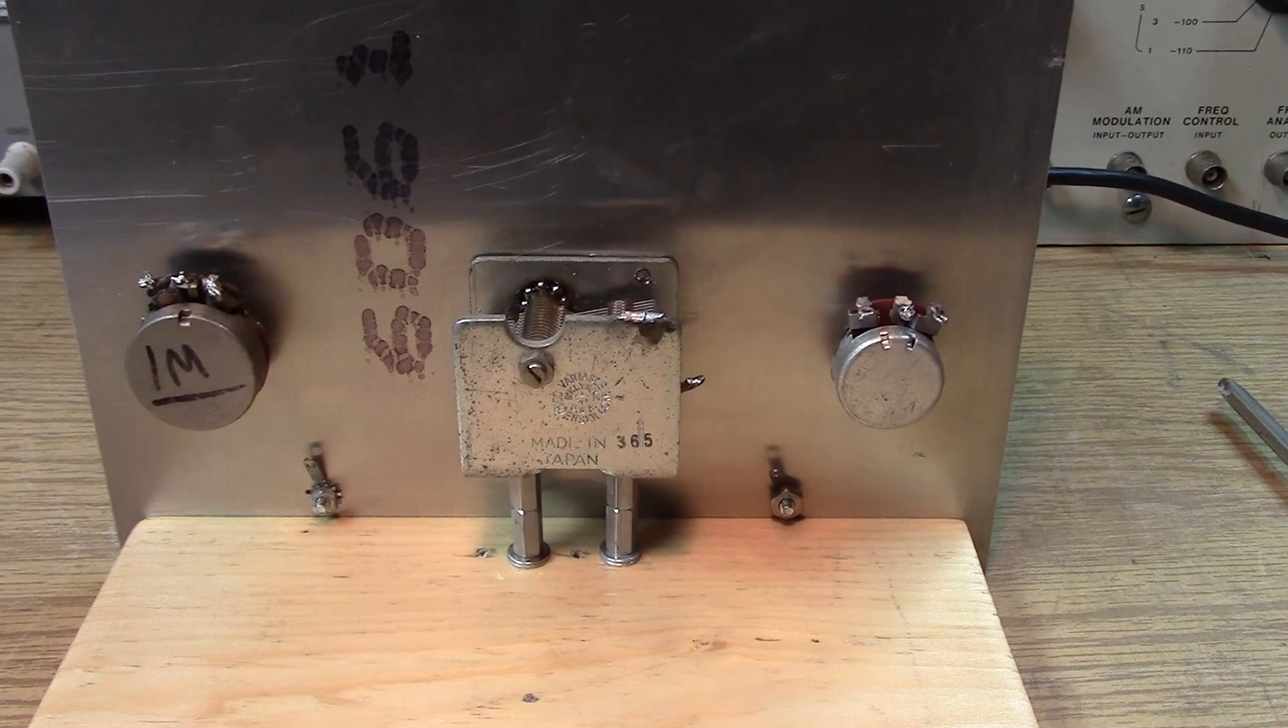So we have our two controls mounted.